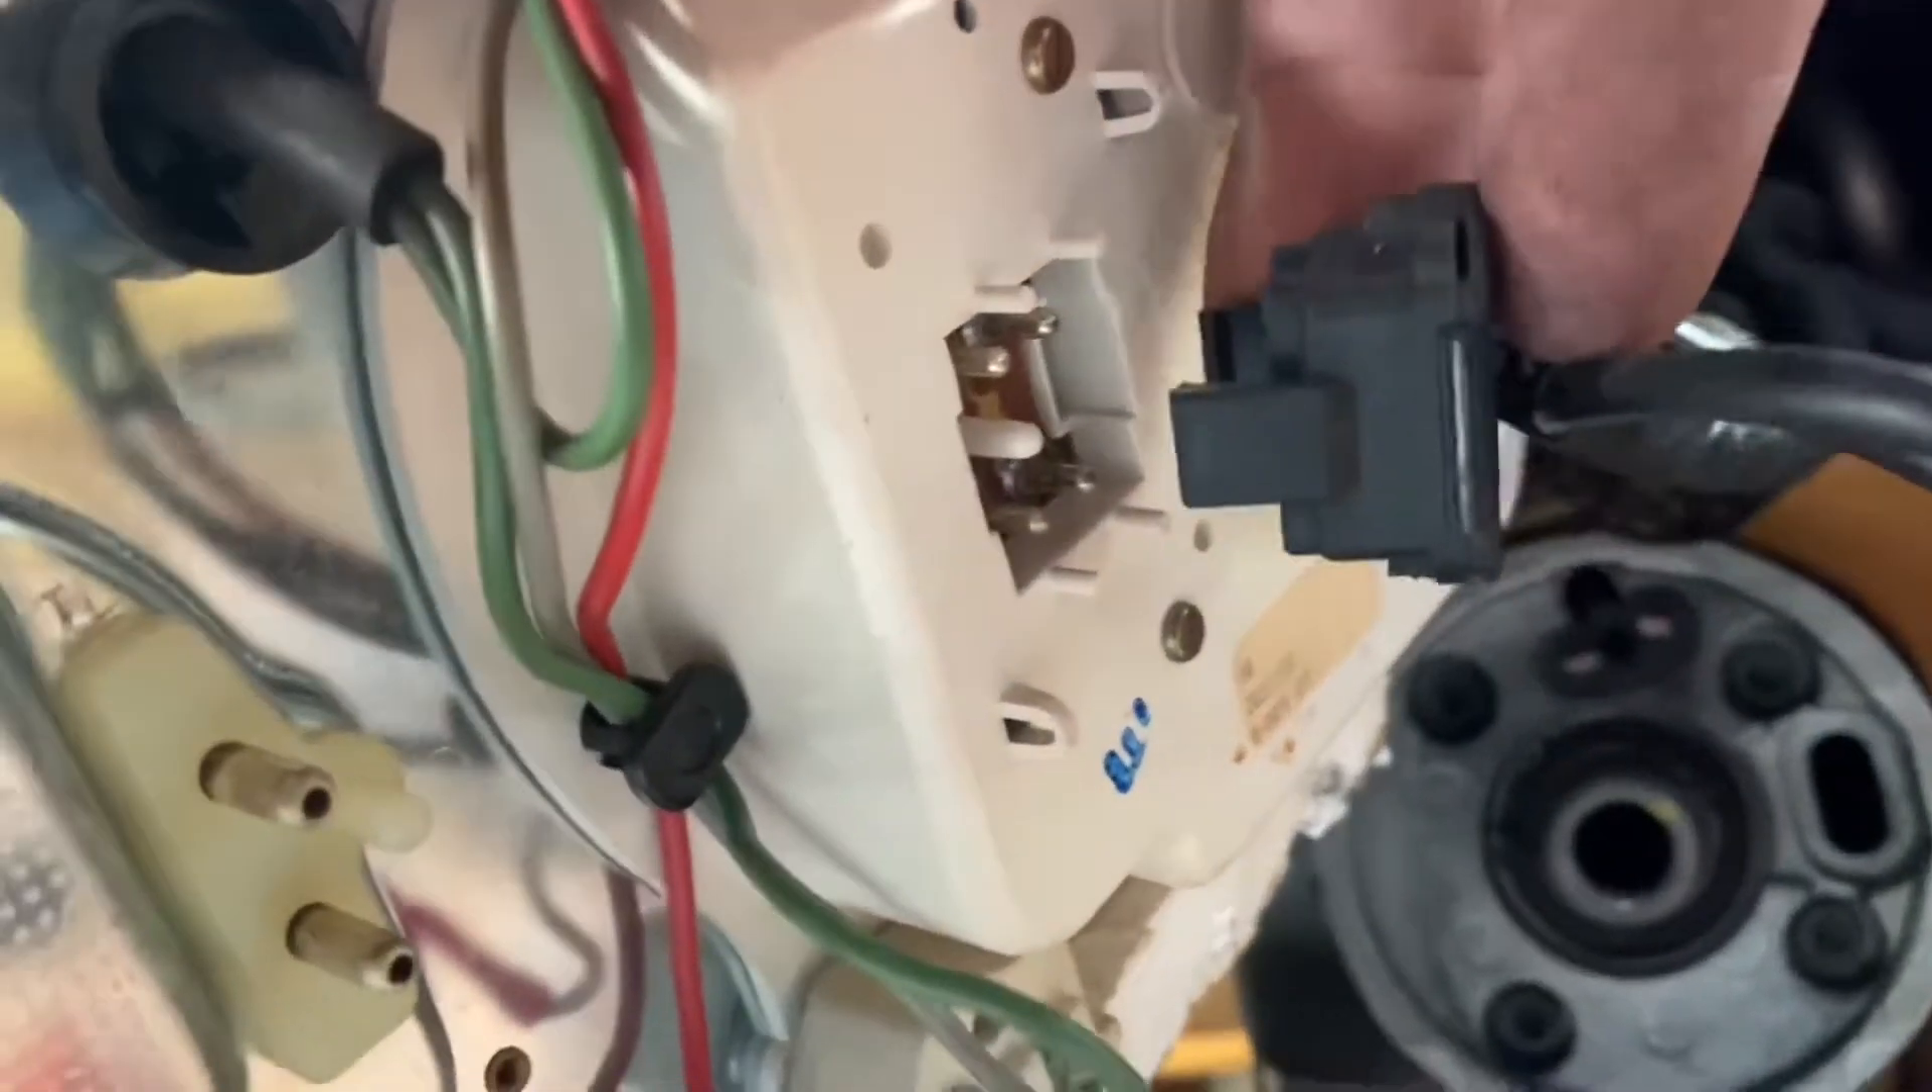Pretty much everything is done at the exception of this really little plug right here.